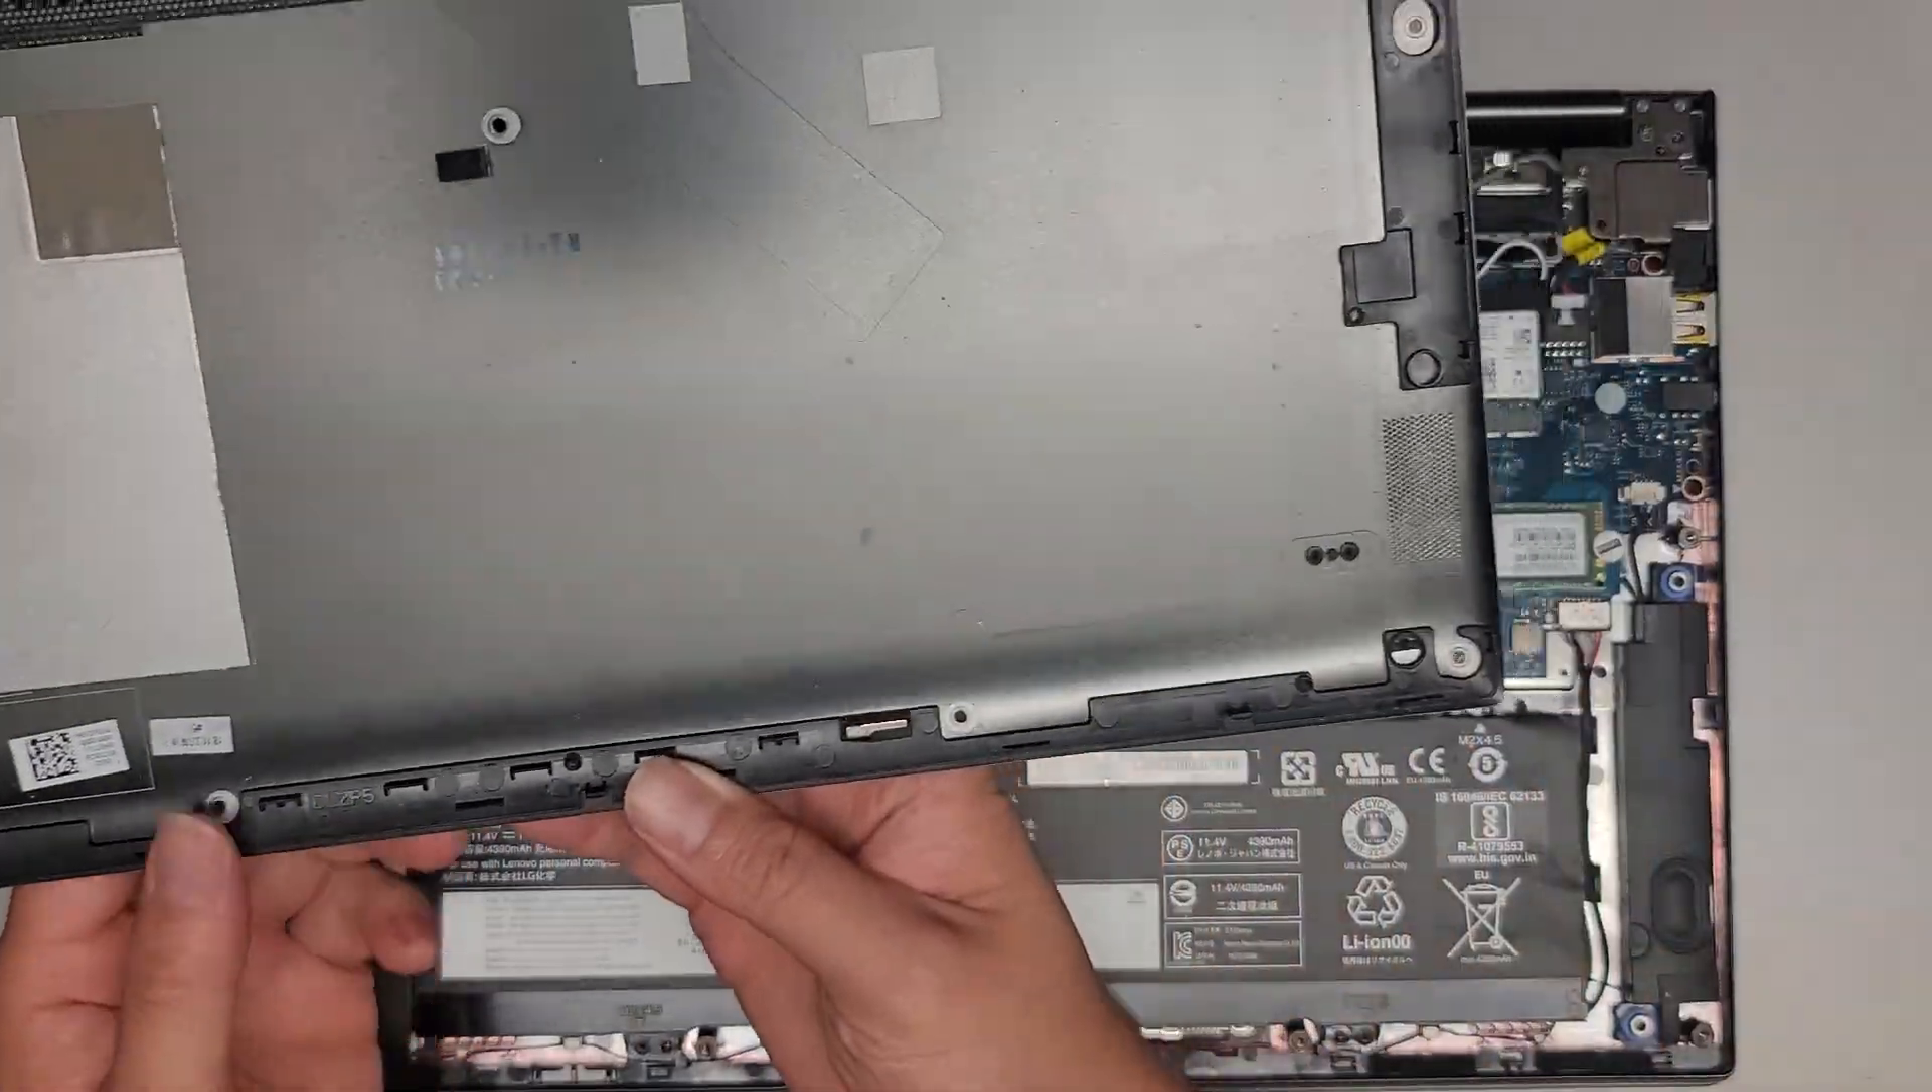We got the bottom cover off.